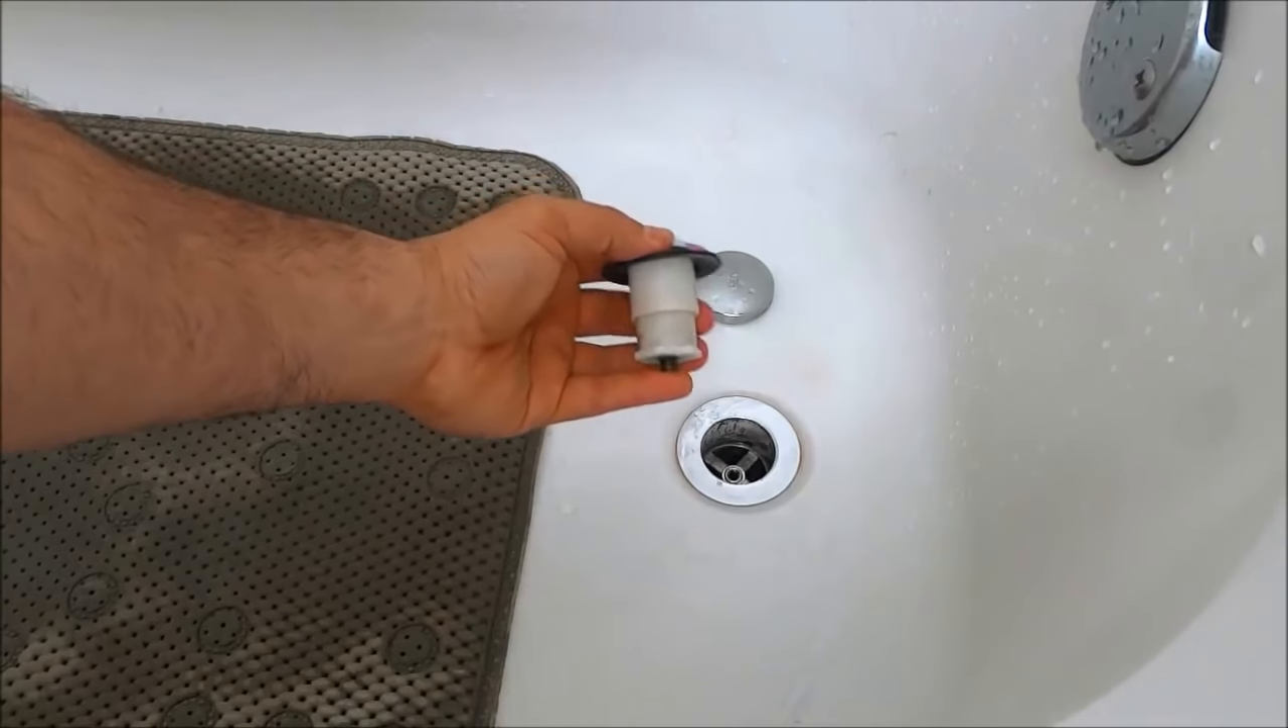And as you can see, I've taken the drain stopper out.